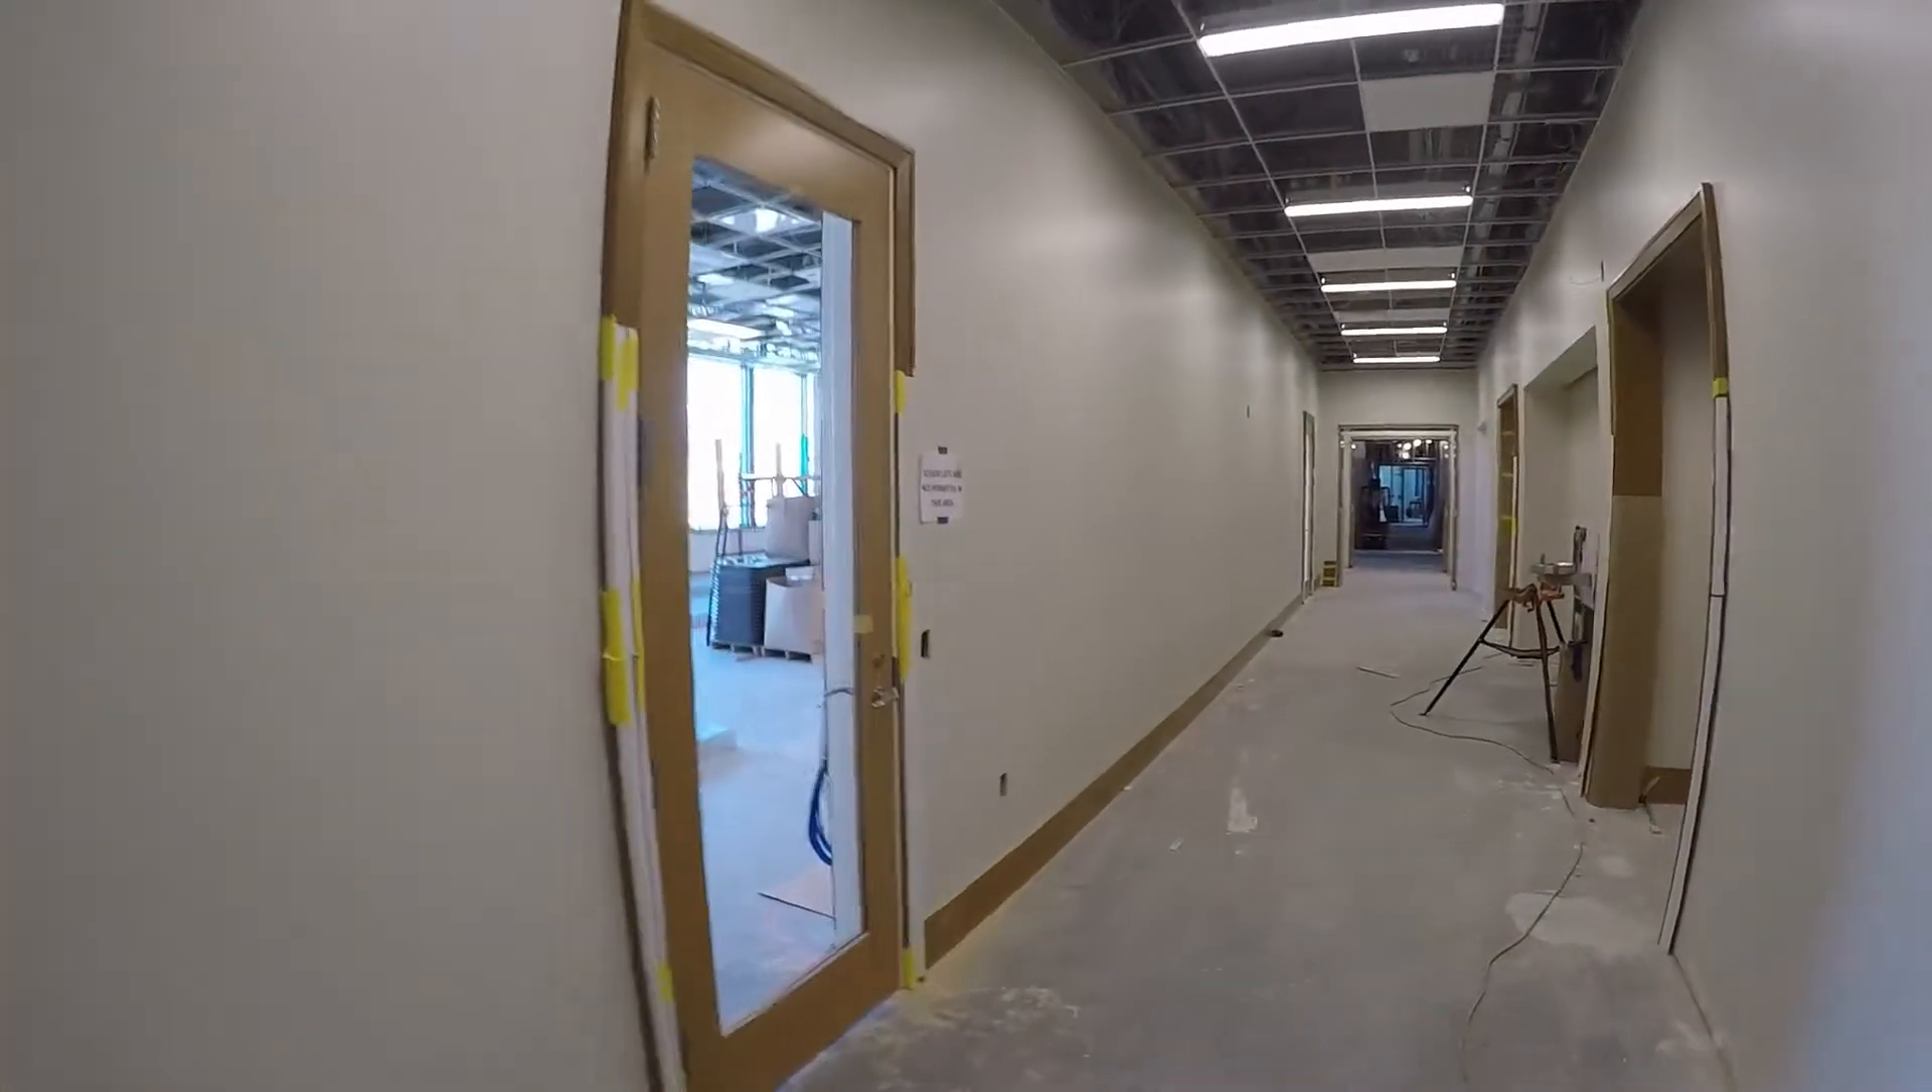We're starting to see some of the wood doors installed at this time.